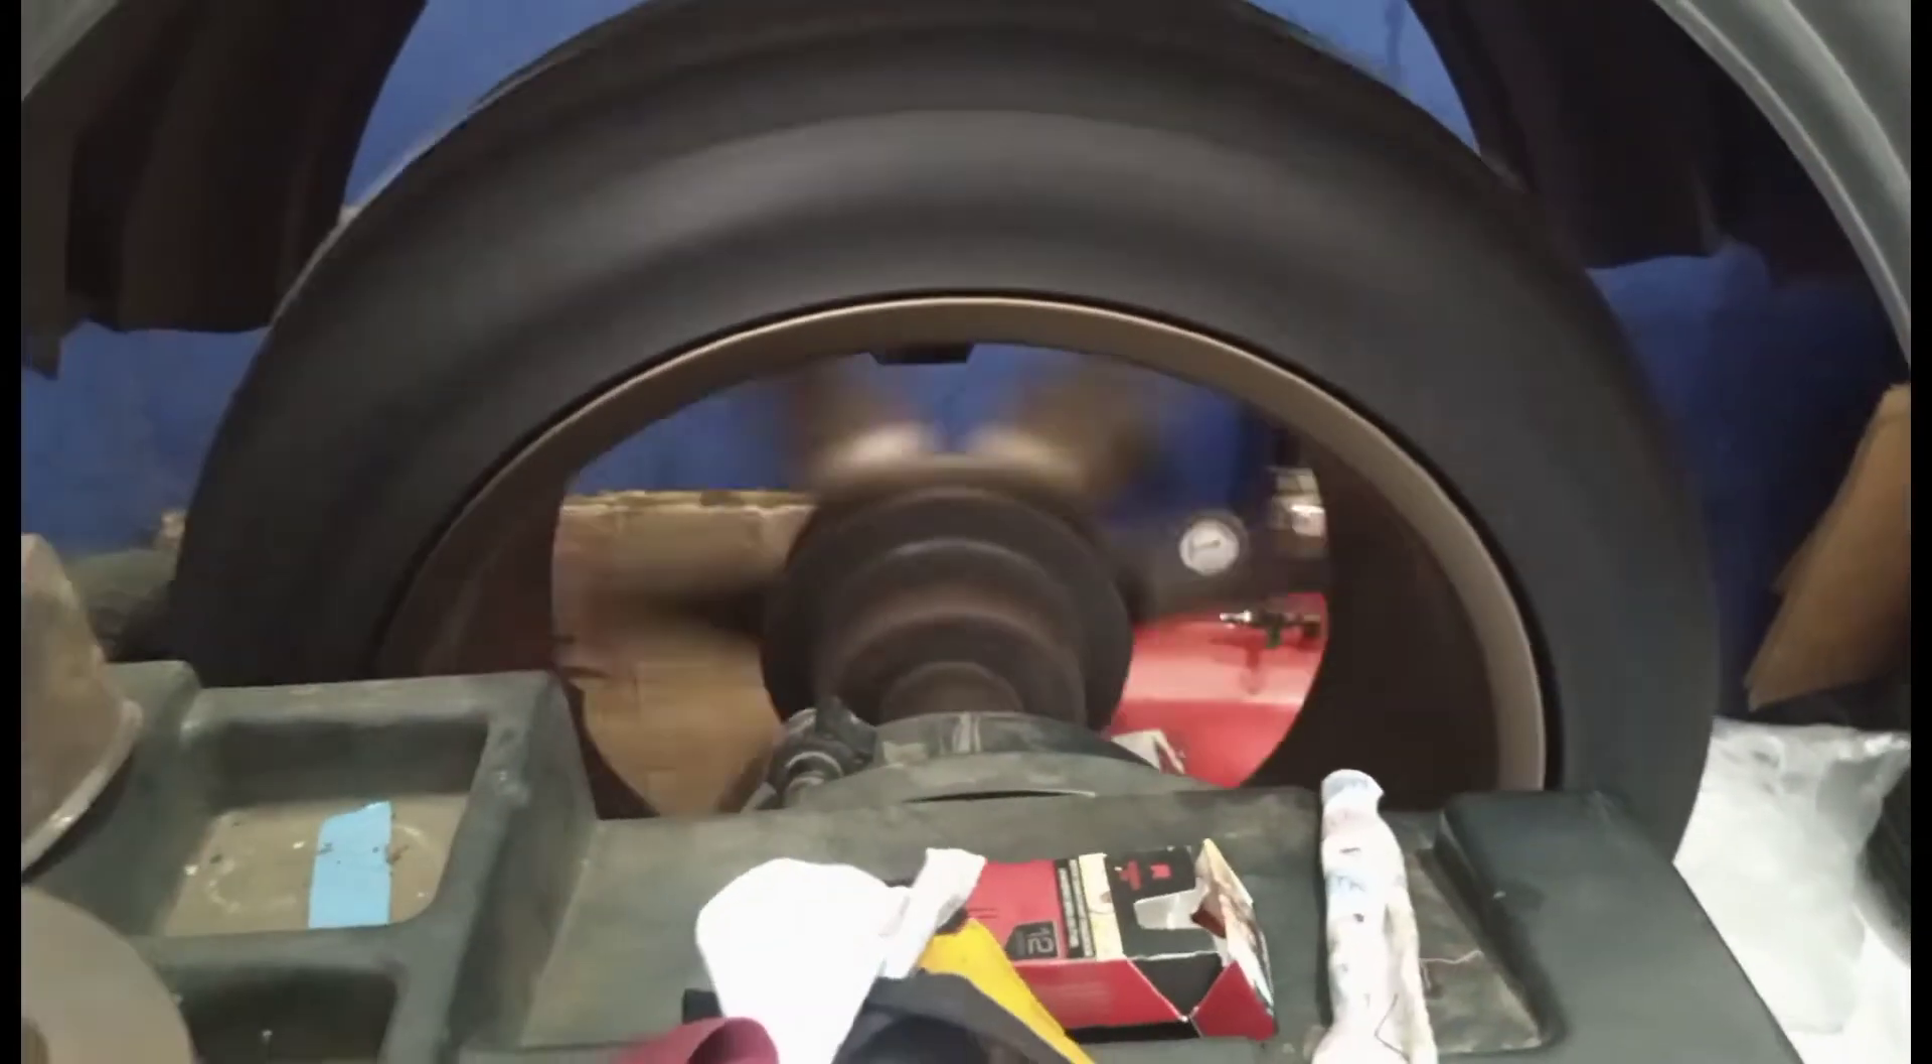Ini dia velgnya sudah terpasang dengan ban.